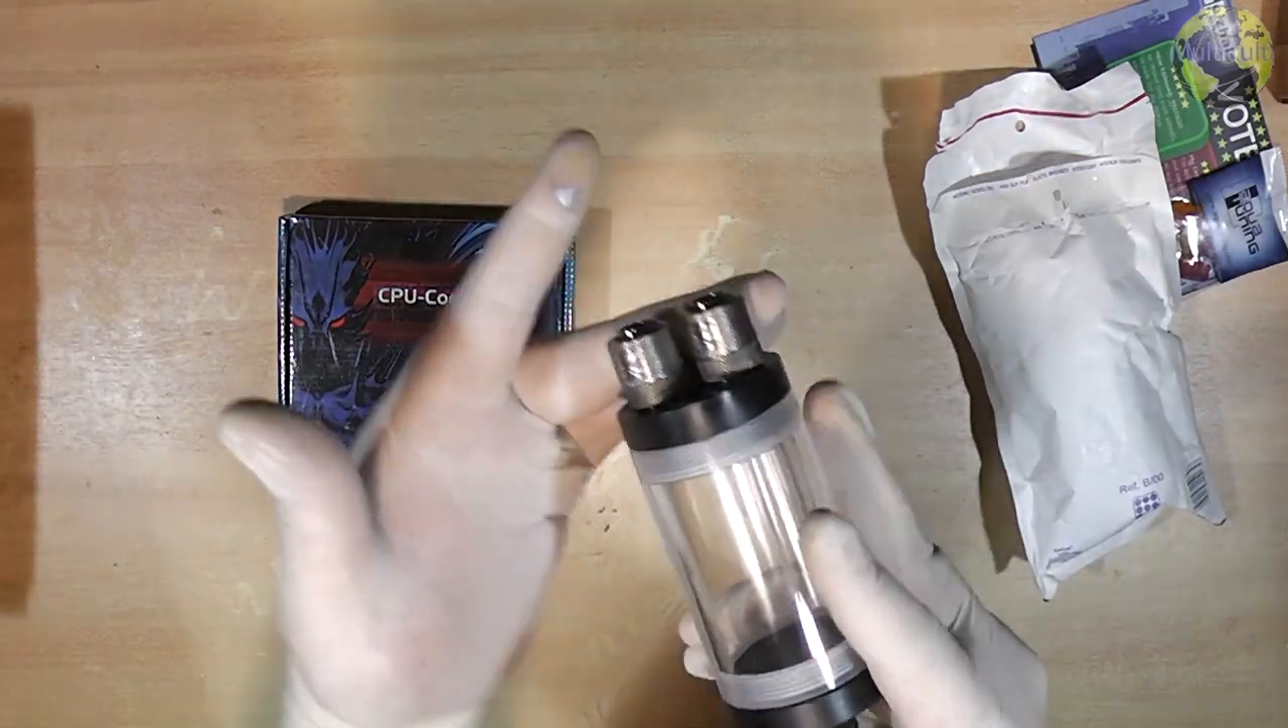Ja, ich habe hier schon die Anschlüsse rangemacht.